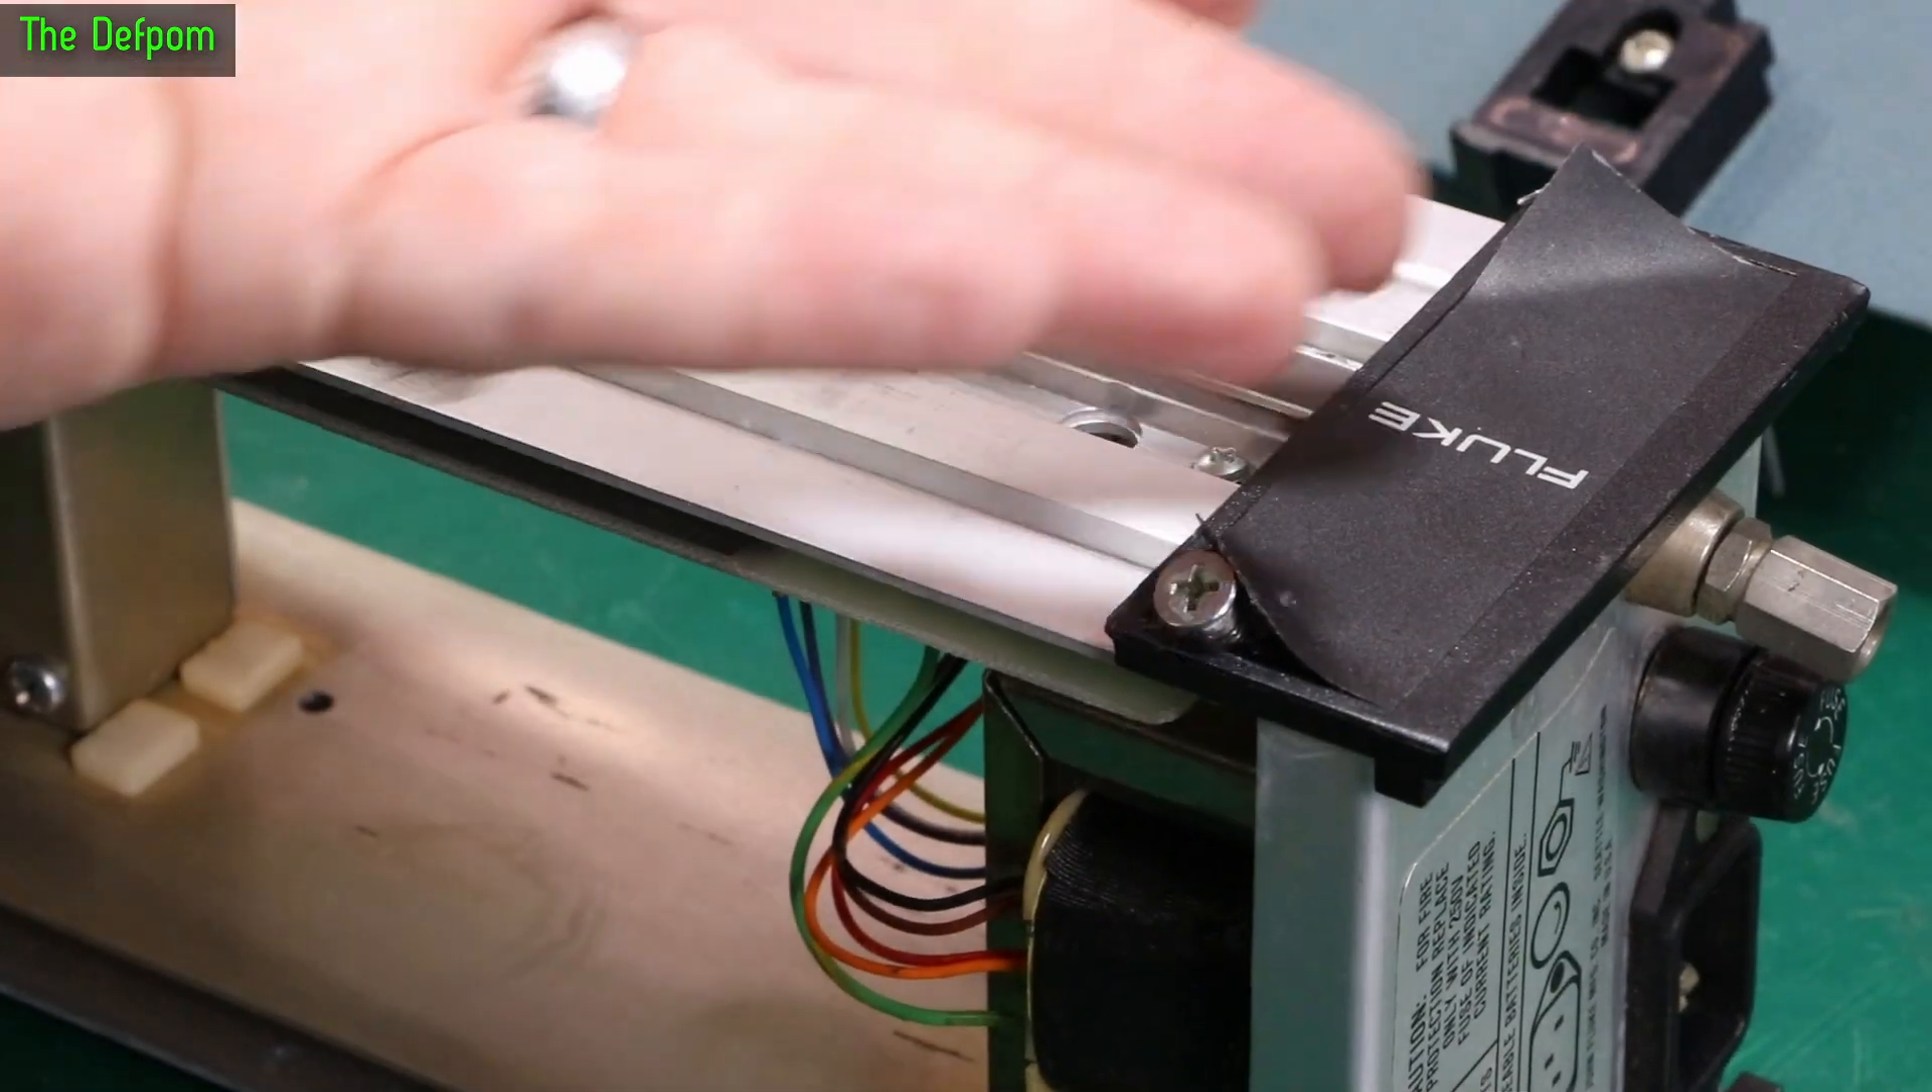And there is a screw head there. So yeah I've got one more to take out.